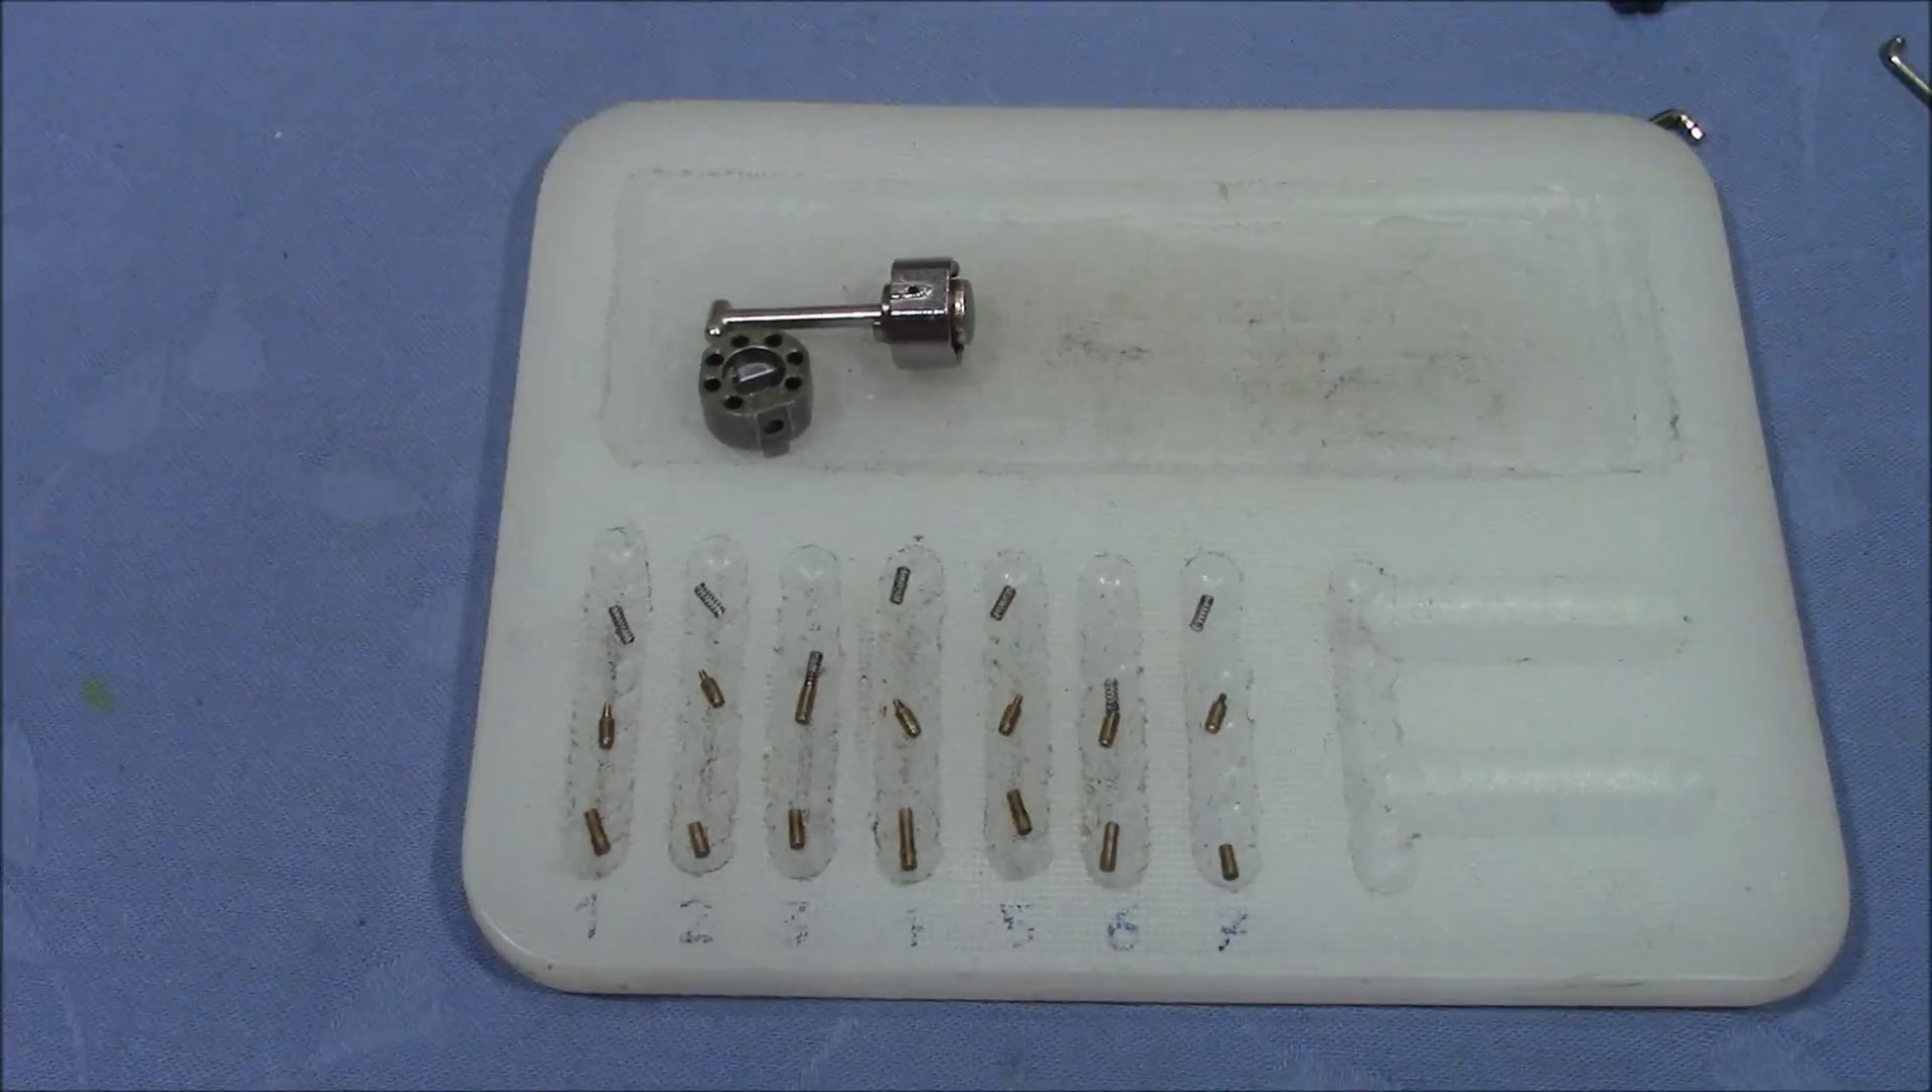So finally we have all the pins out.